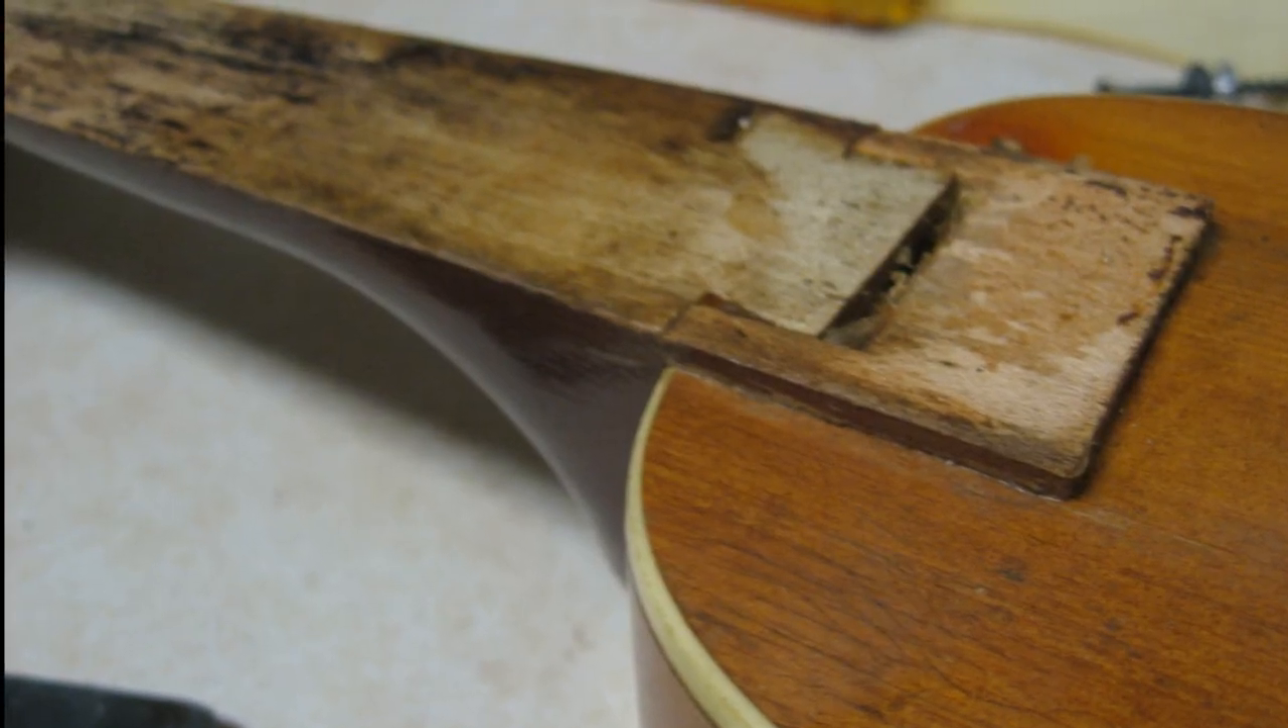Here we are with the board off. As you can see, it came off cleanly with minimal chipping.